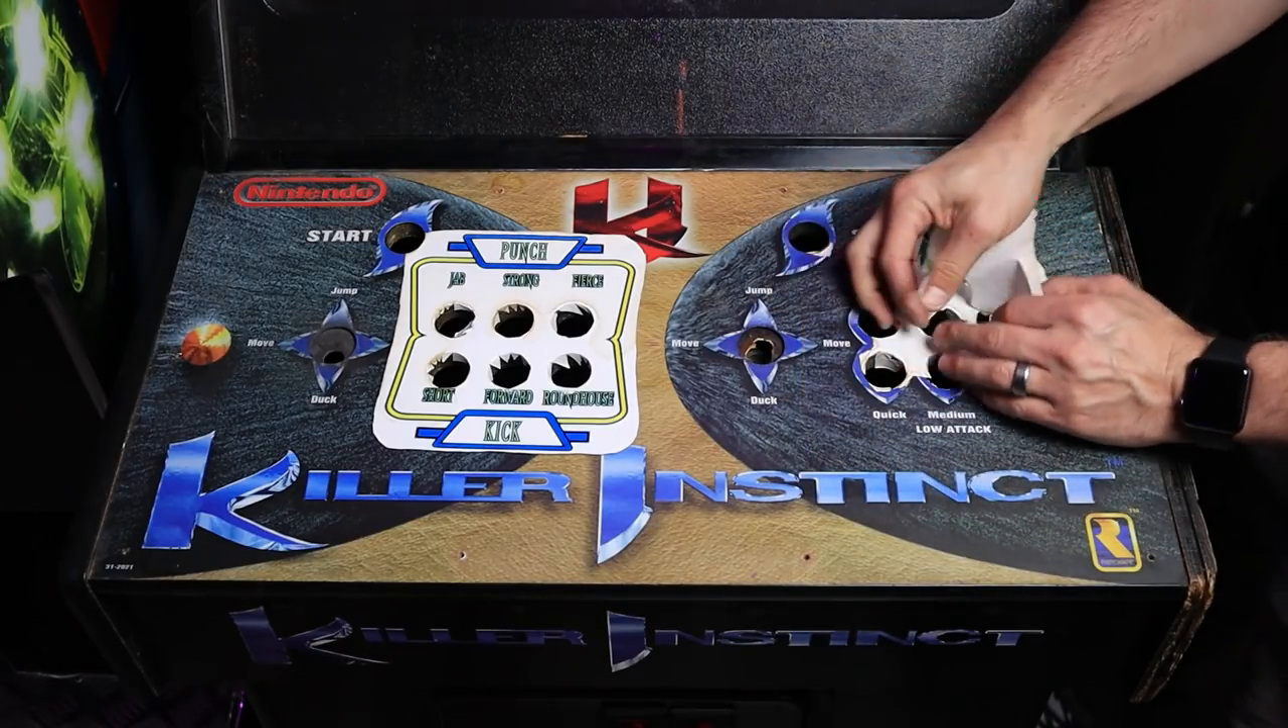All right, so we got all the buttons and the joysticks off, and like I said, I think we might be able to salvage, which I'm stoked about.